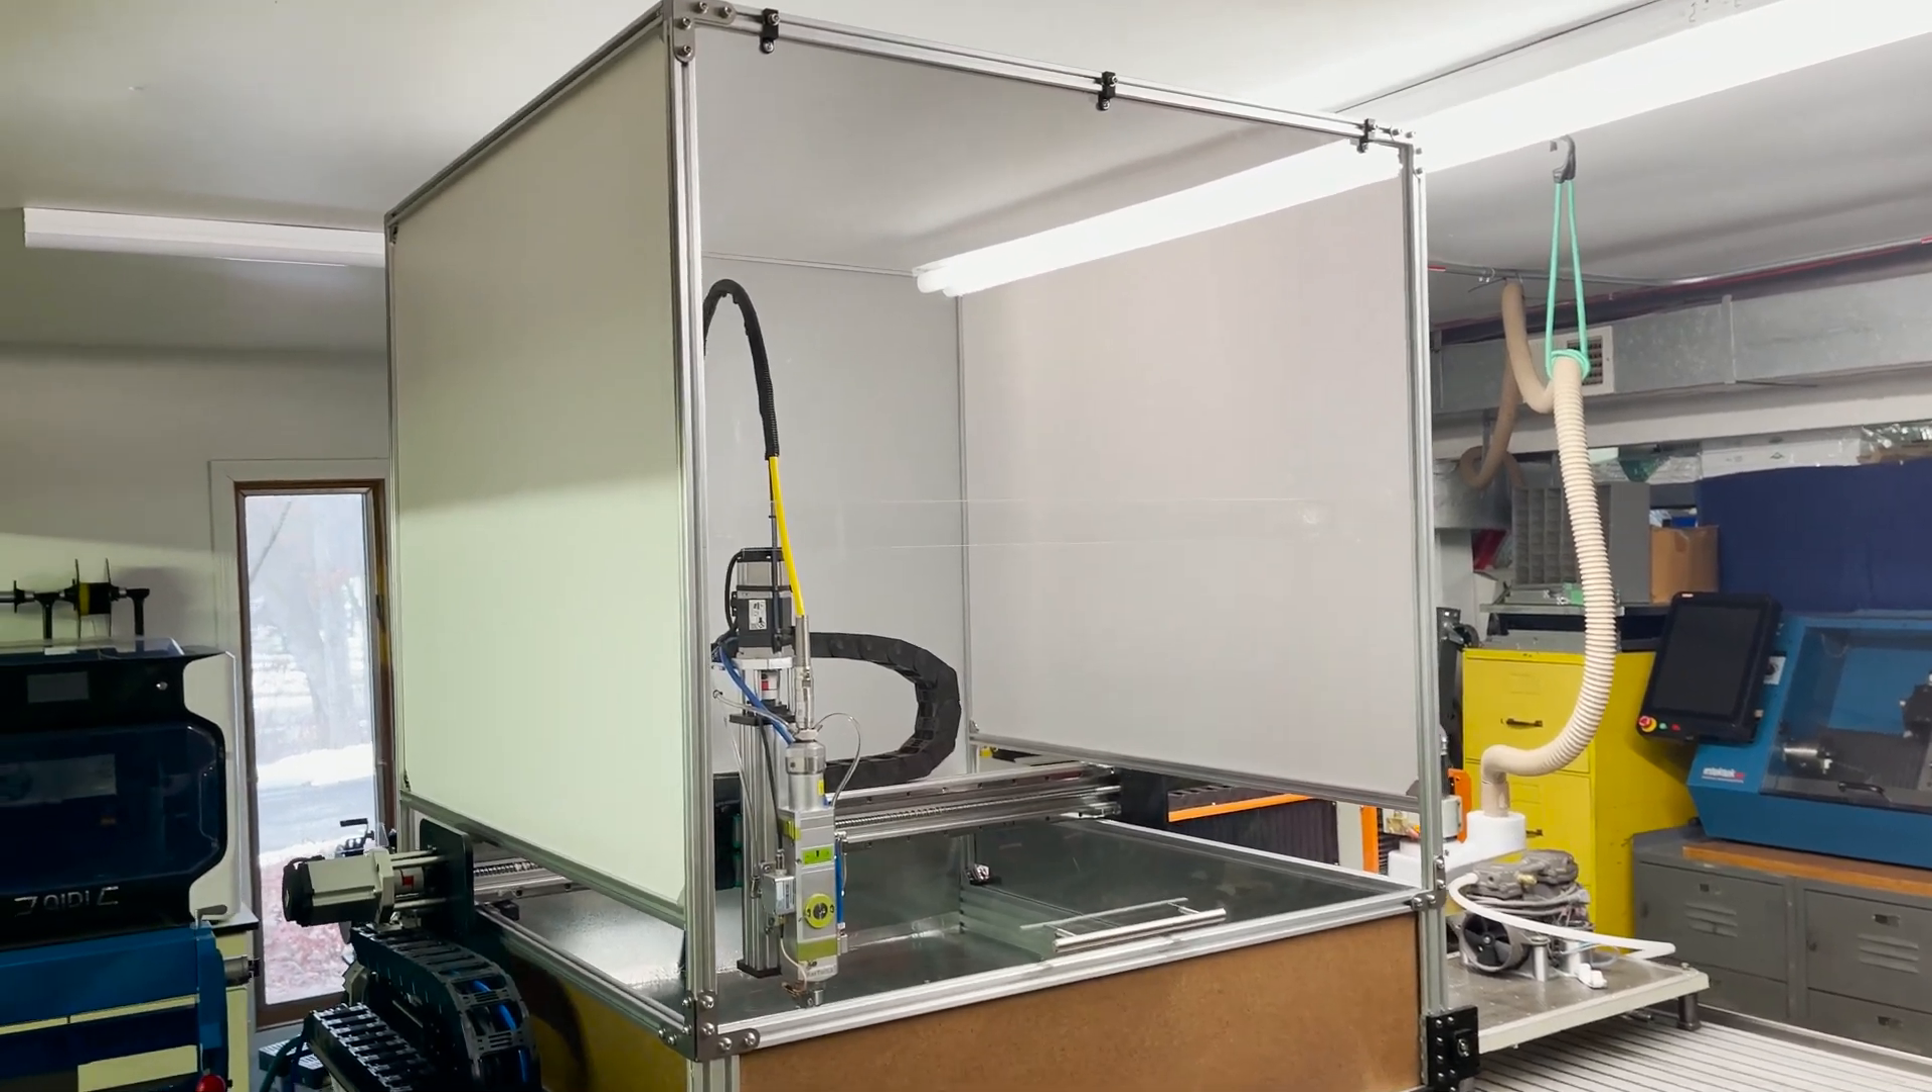Here are the acrylic panels installed.